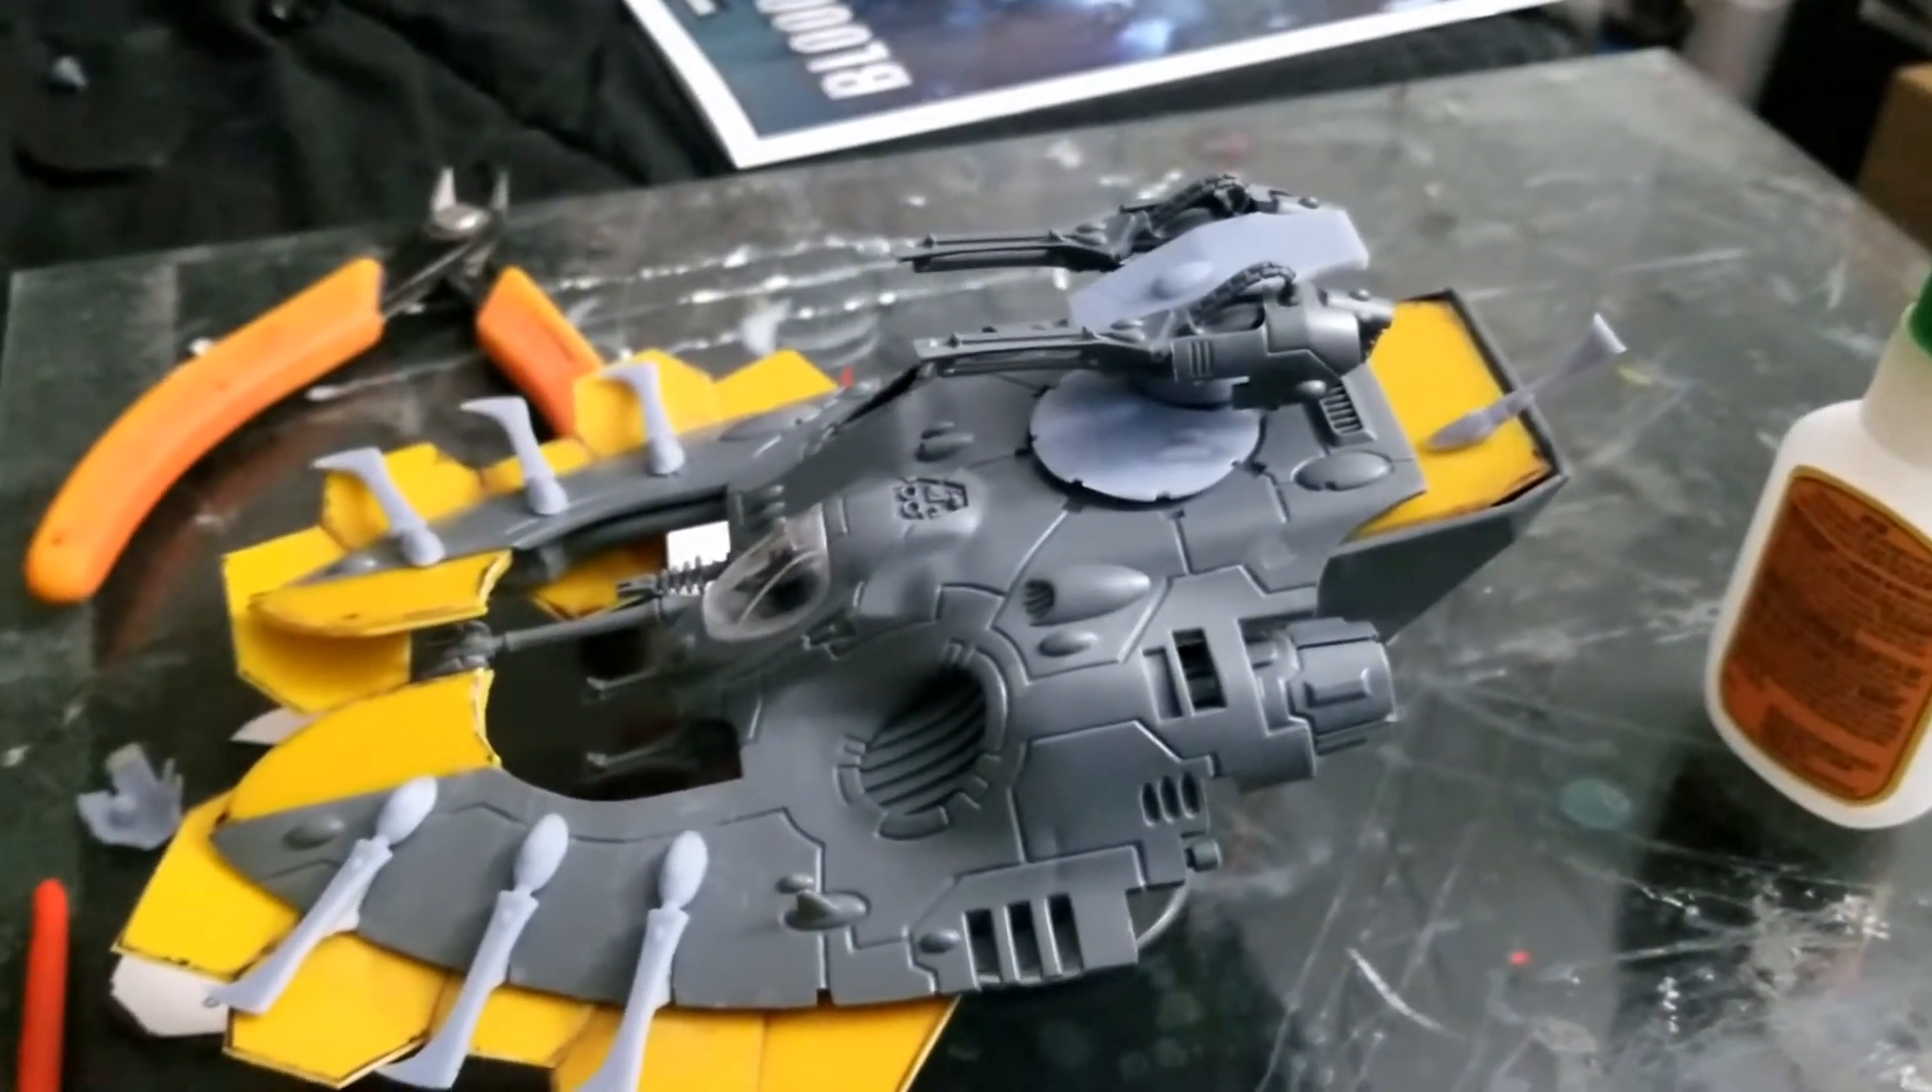The turret is now in place.